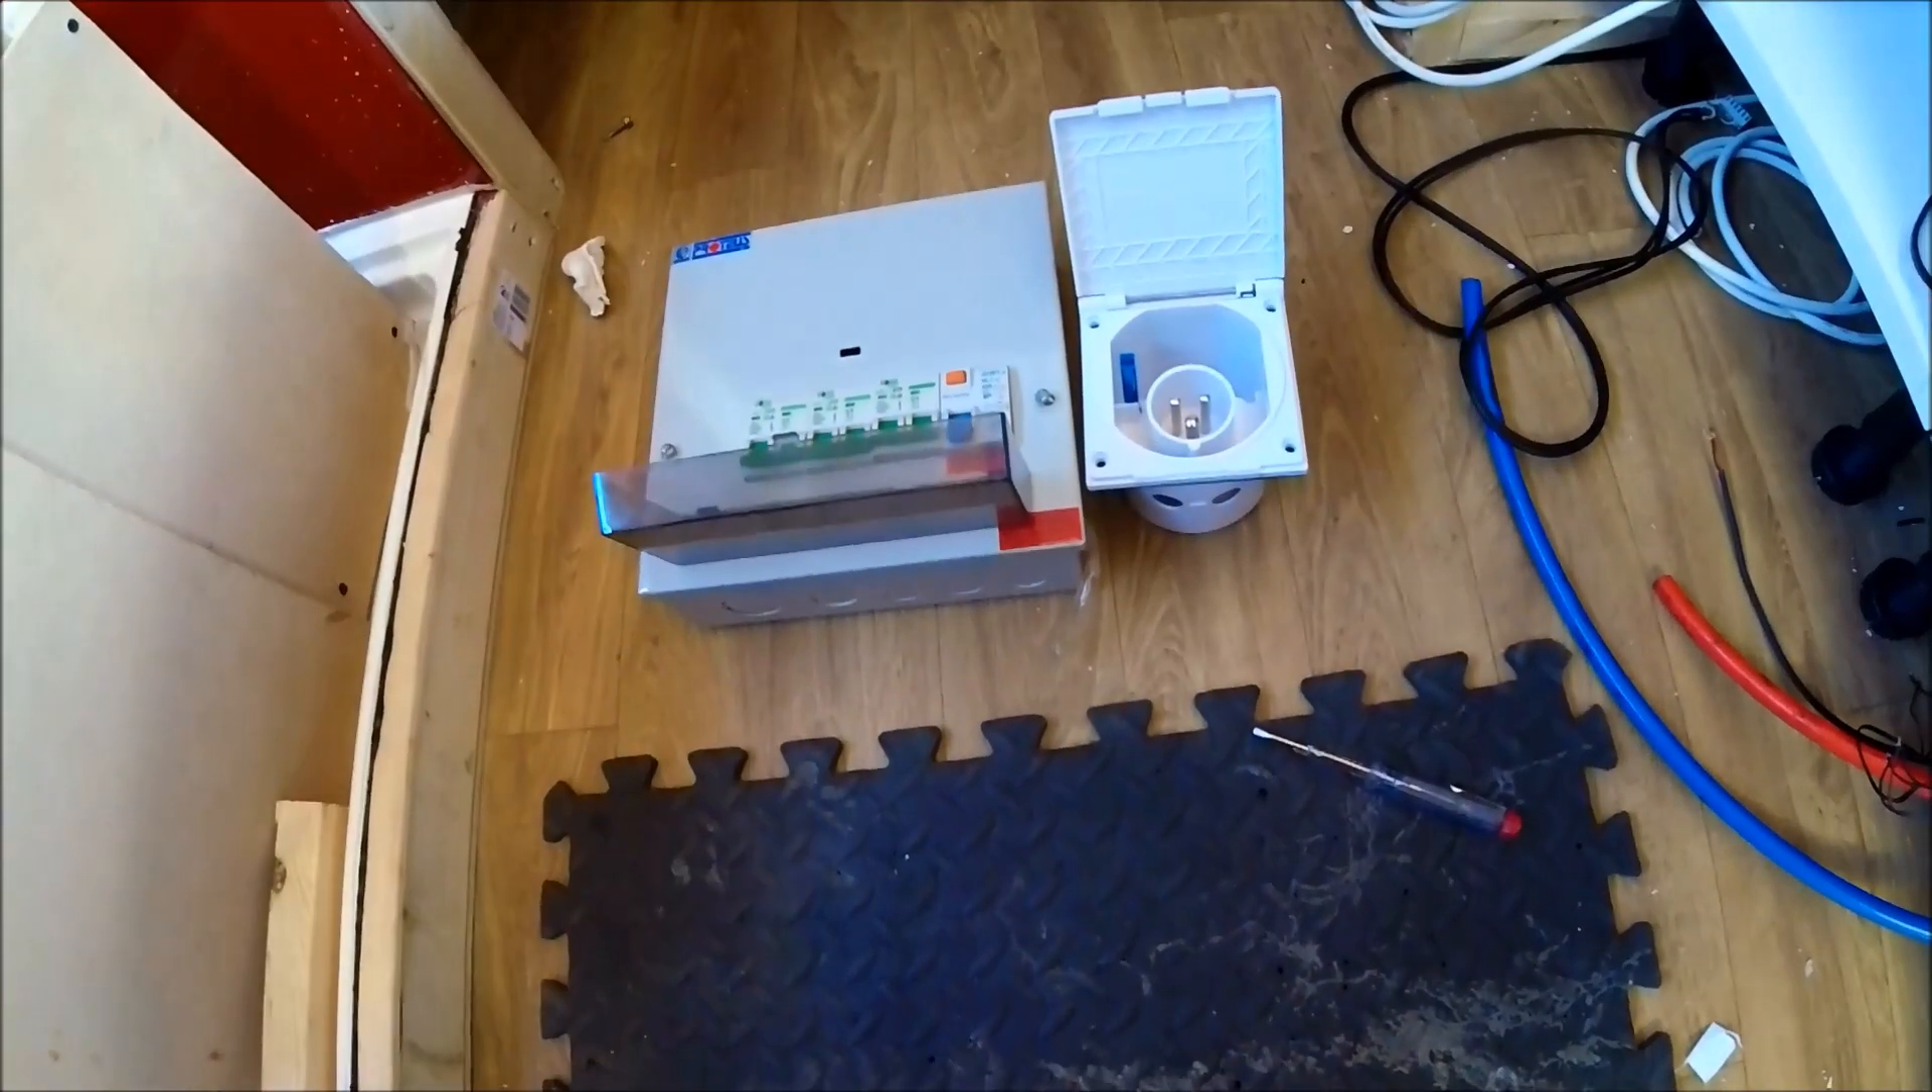Now as you can see I haven't even got the hookup point mounted in yet.